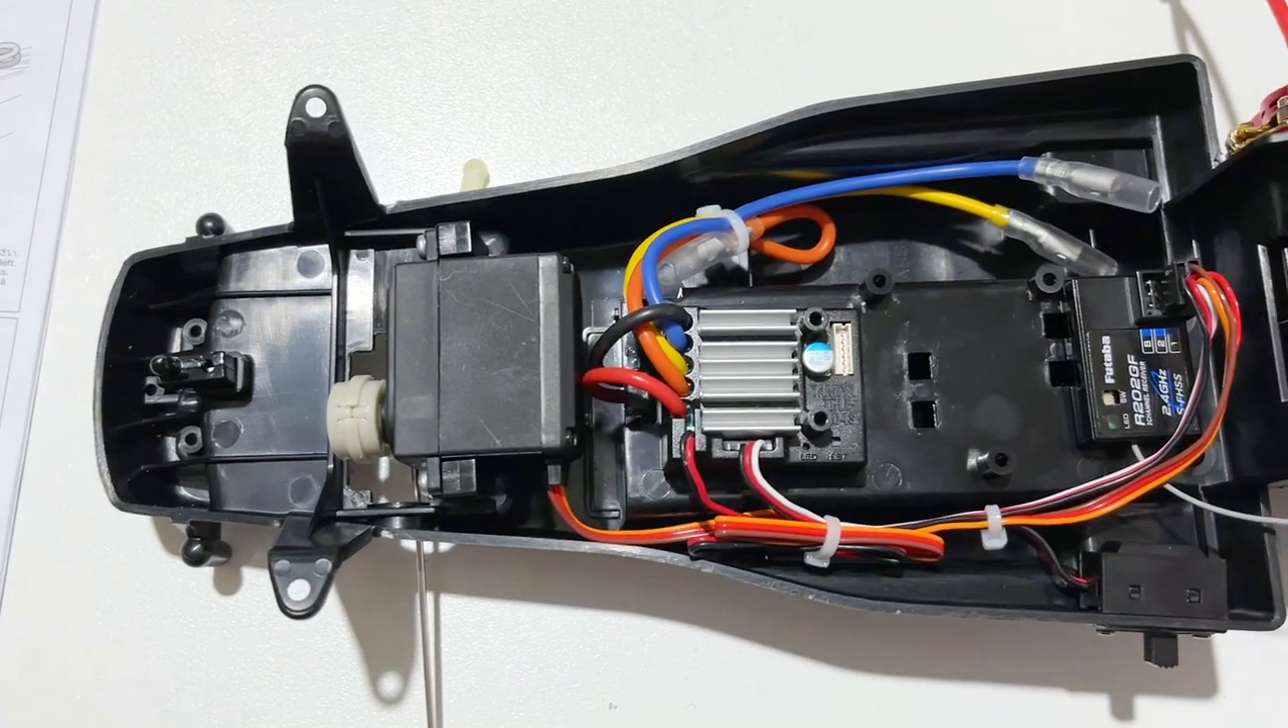Now I've gone and got the servo all fitted in and straight onto the electrics.